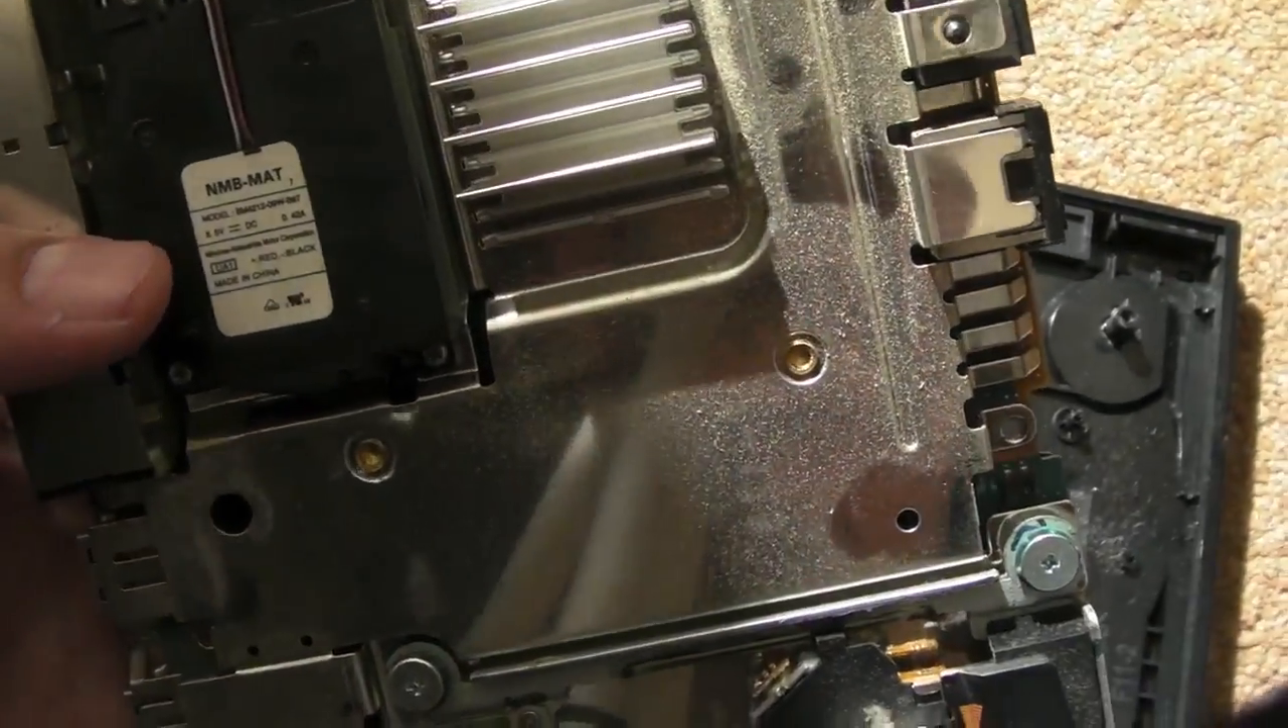An awful lot of shielding there somehow needs to come off.